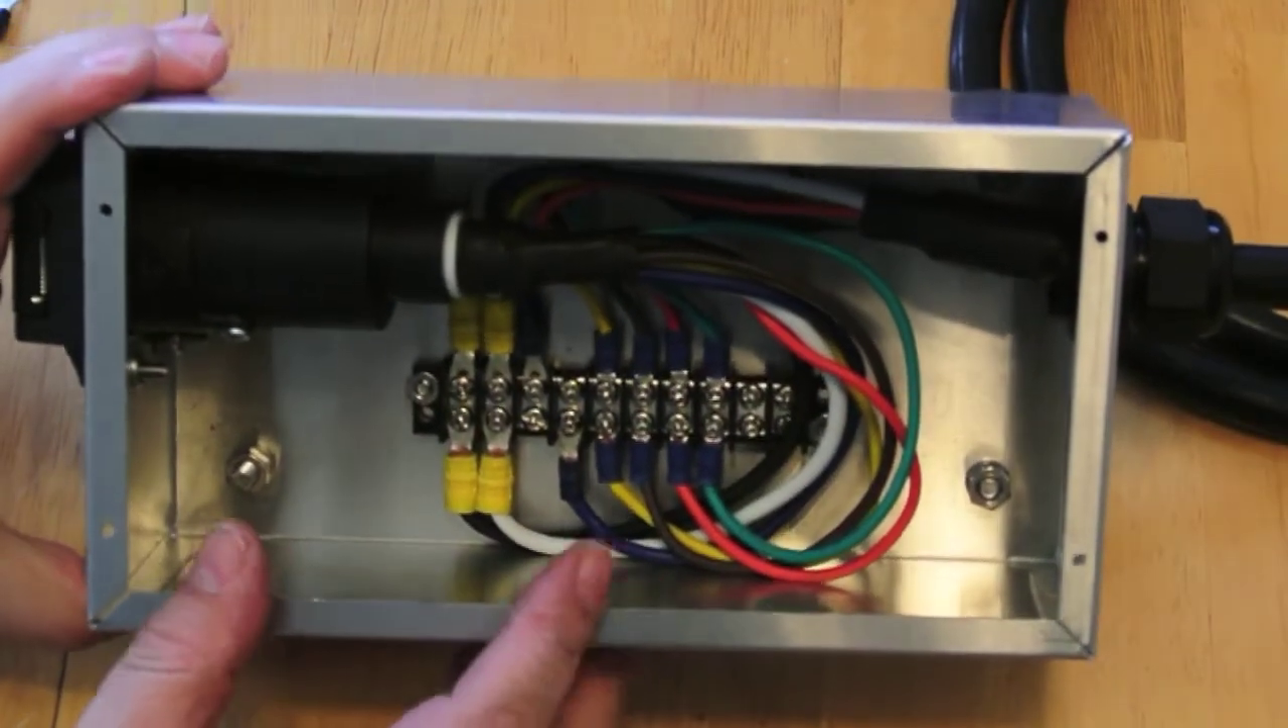All right, now you can see here we've got all the wiring done on the terminal board.